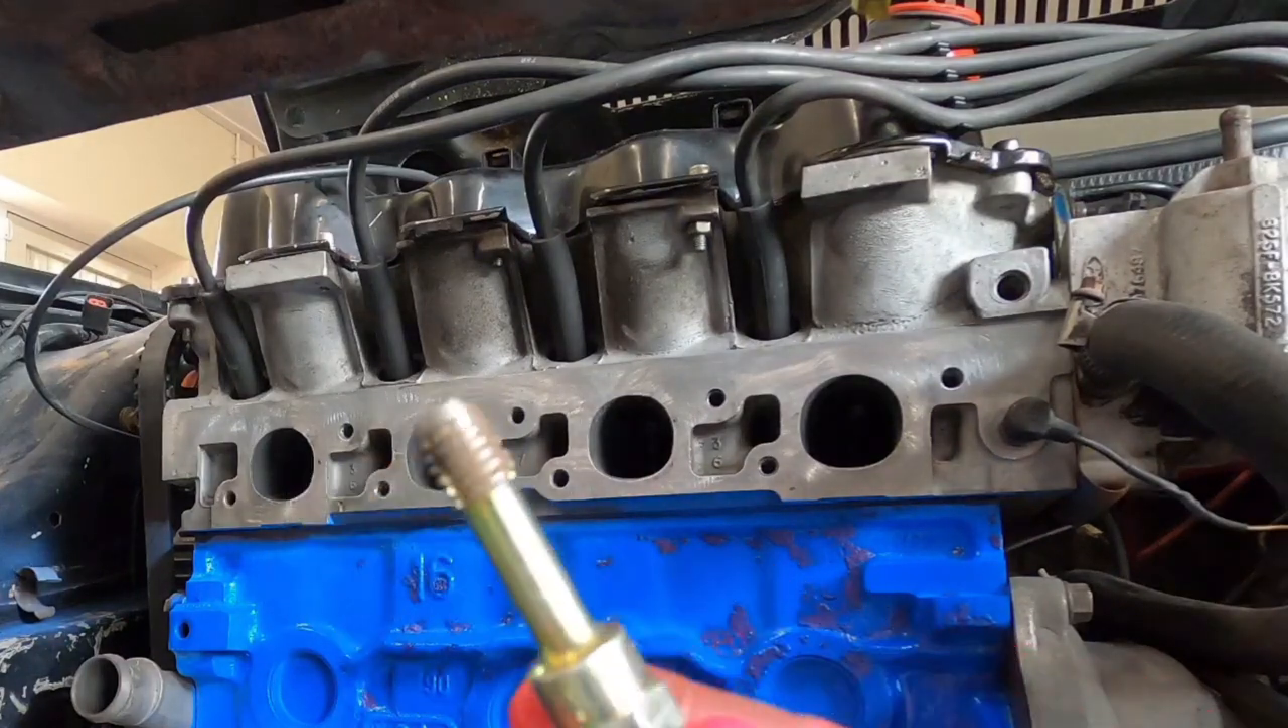So I've already taken the studs out I've cleaned up the face.